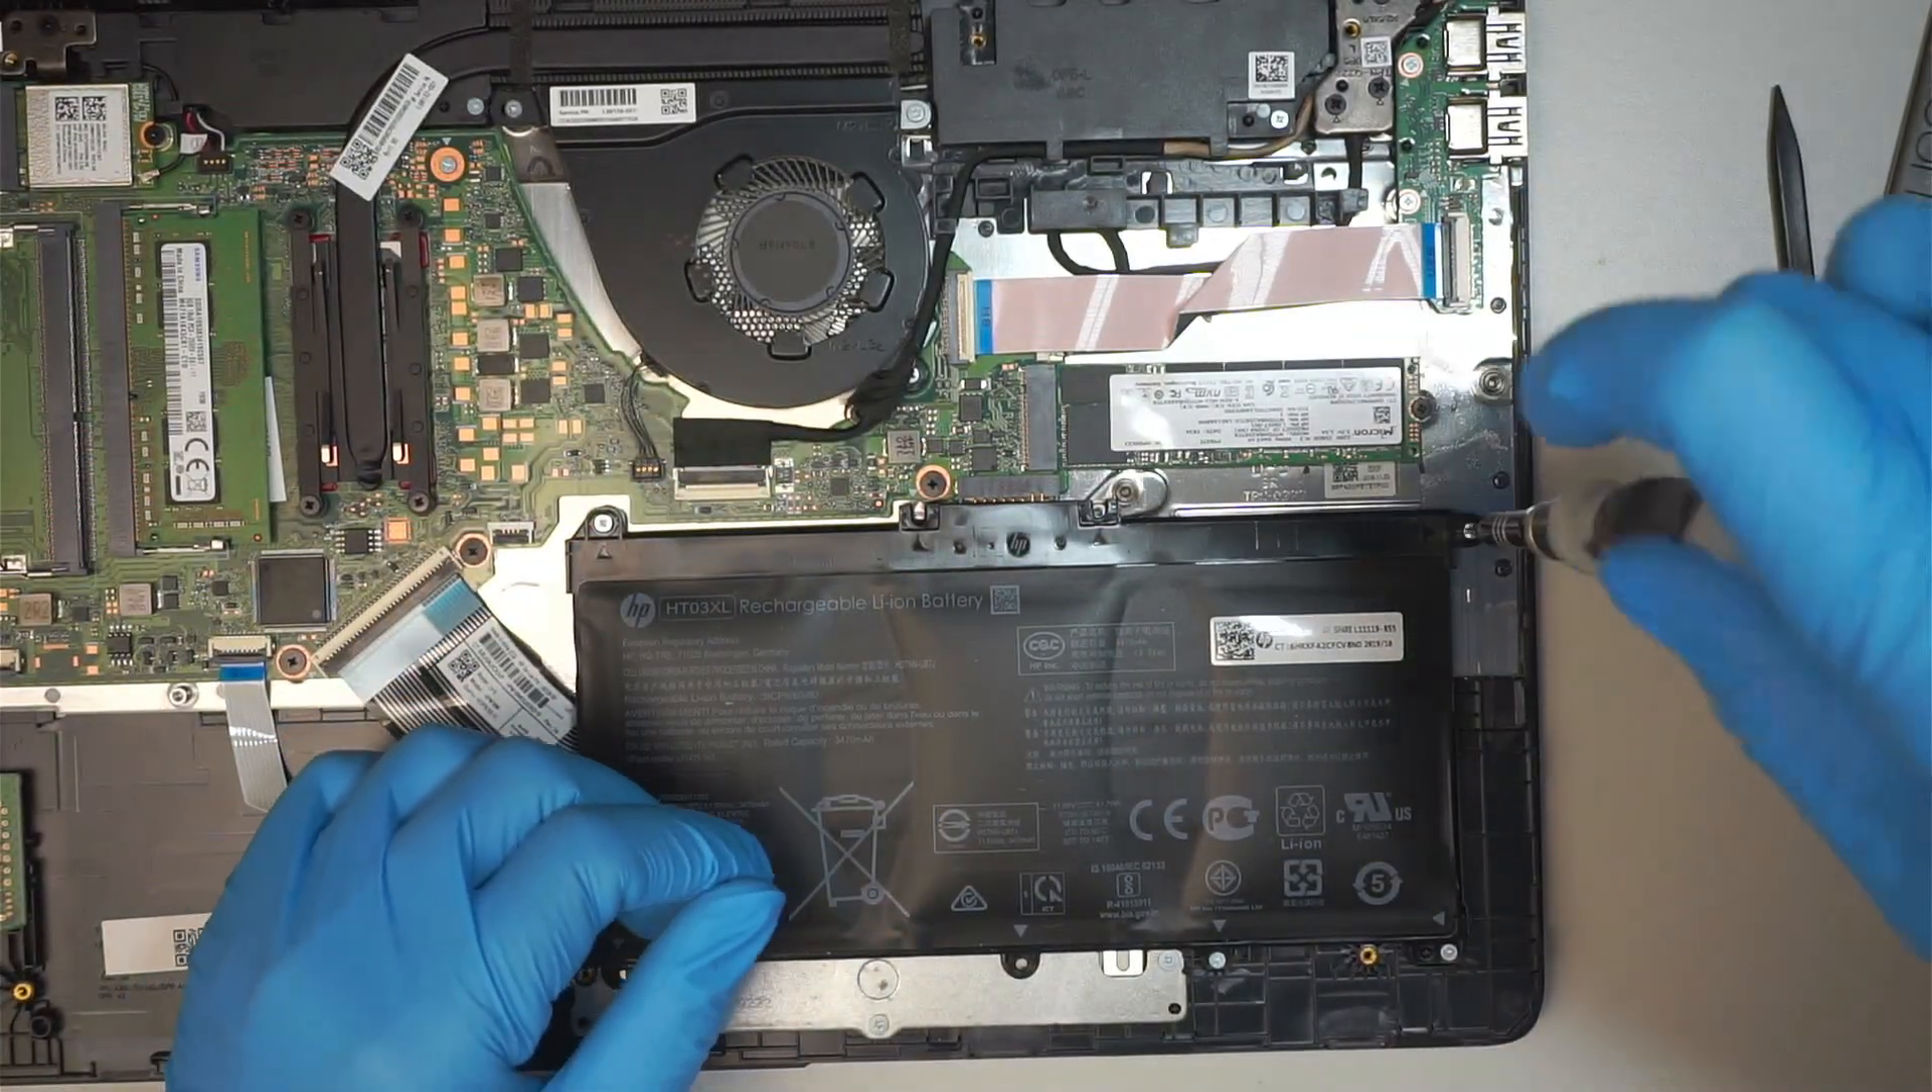Okay, once you have removed the back cover, you then now can see that the battery is here.